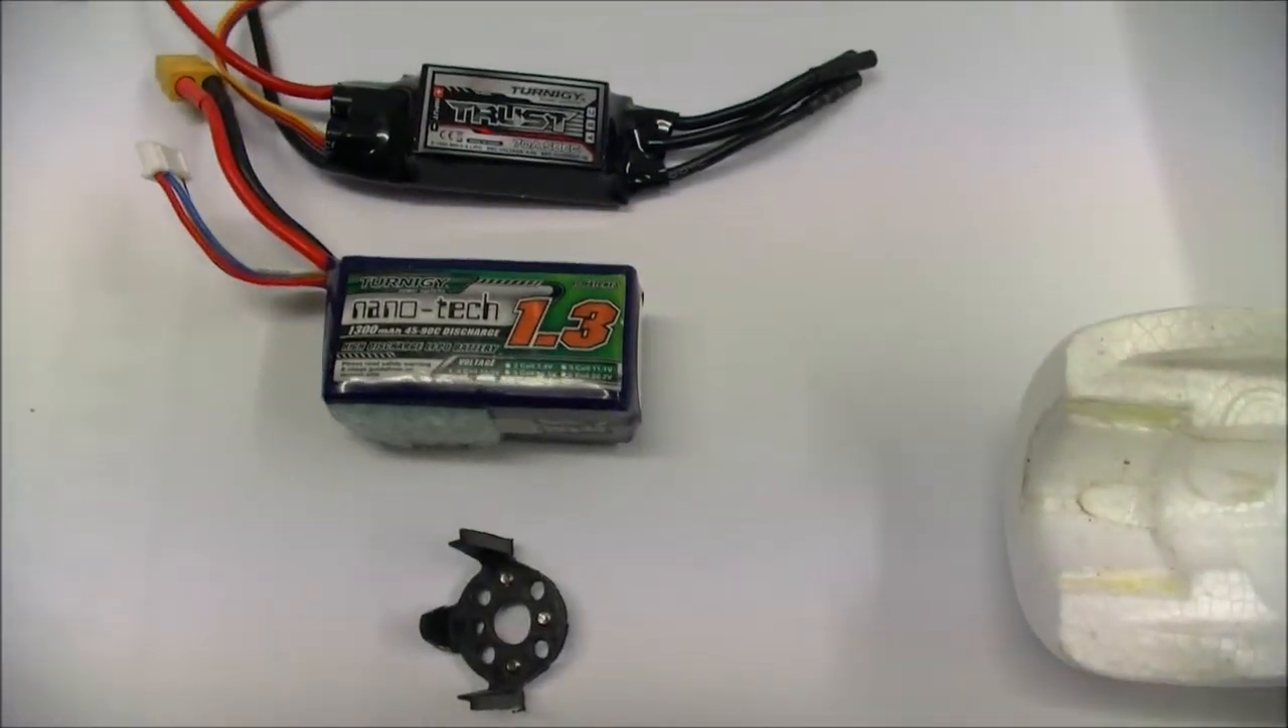I've also removed the engine mount.